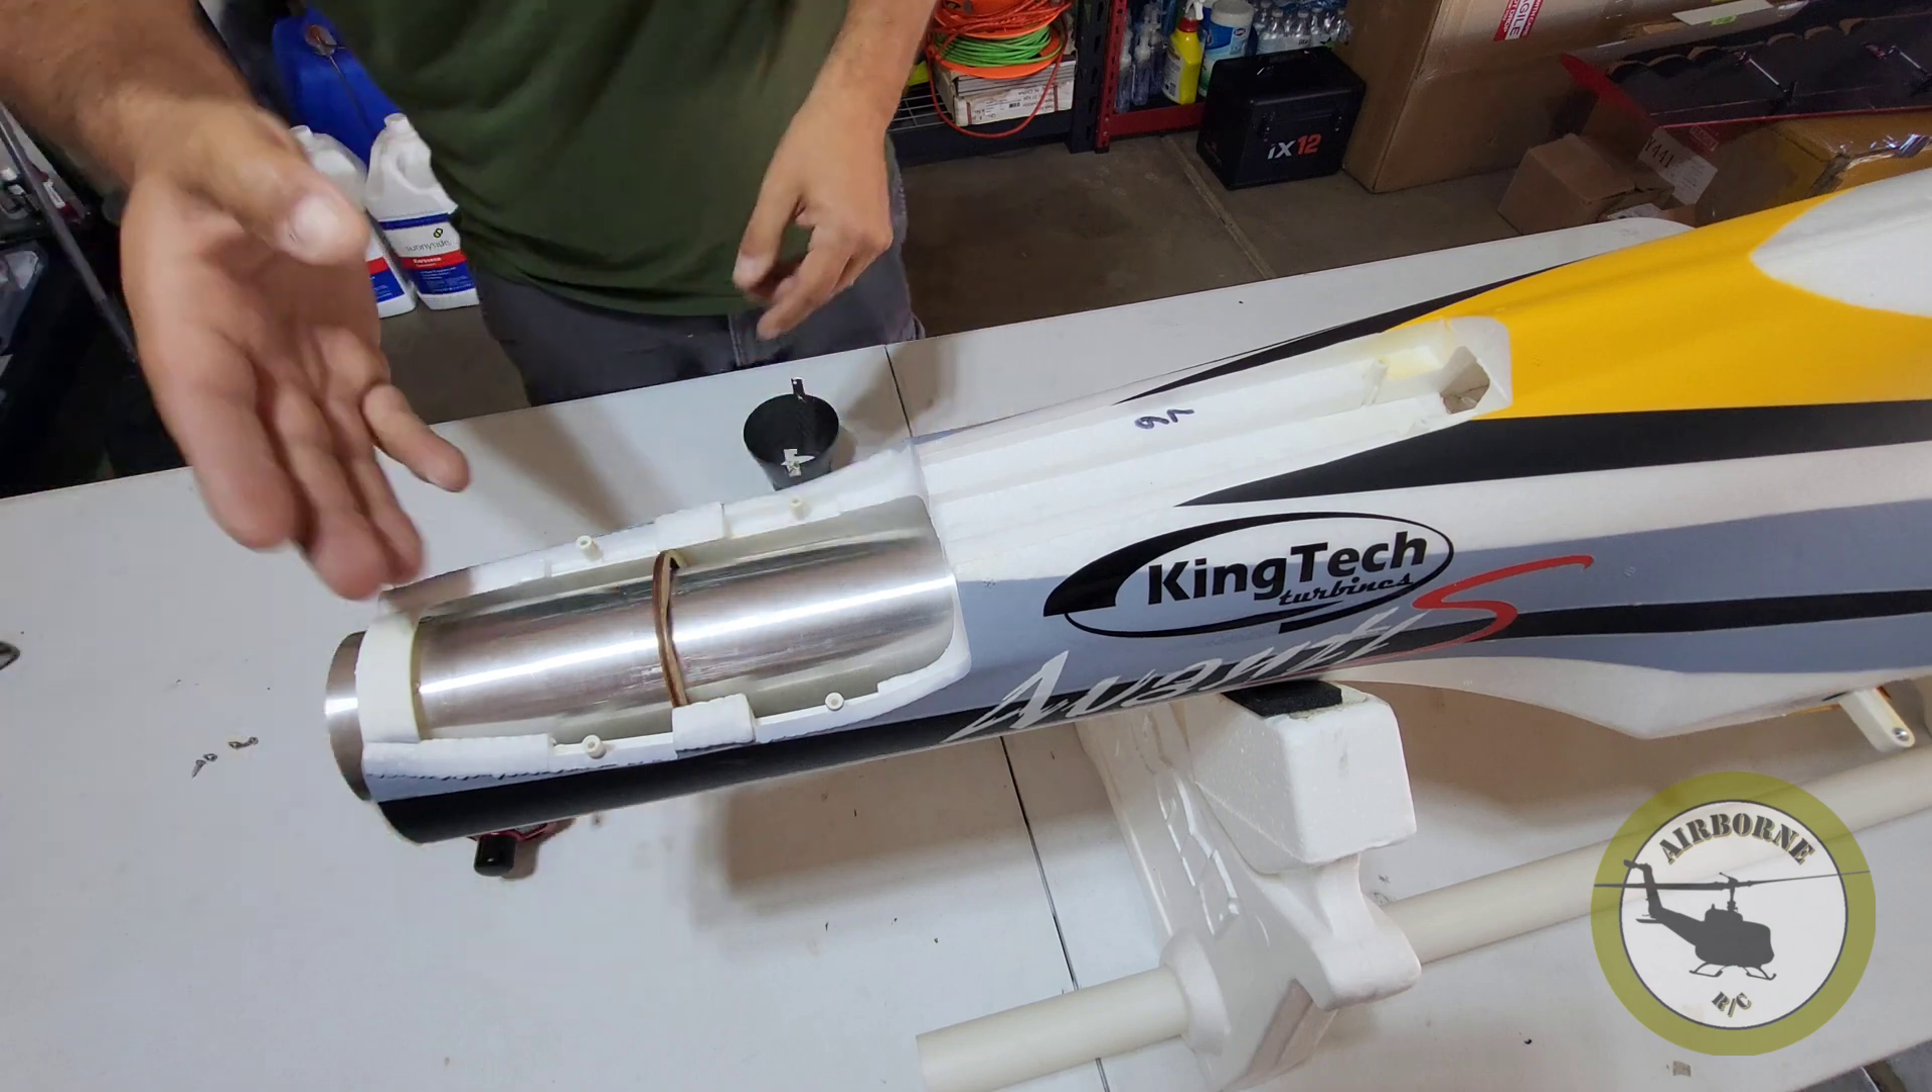Now we've got the tube in here. Let's go ahead and flip over the plane.